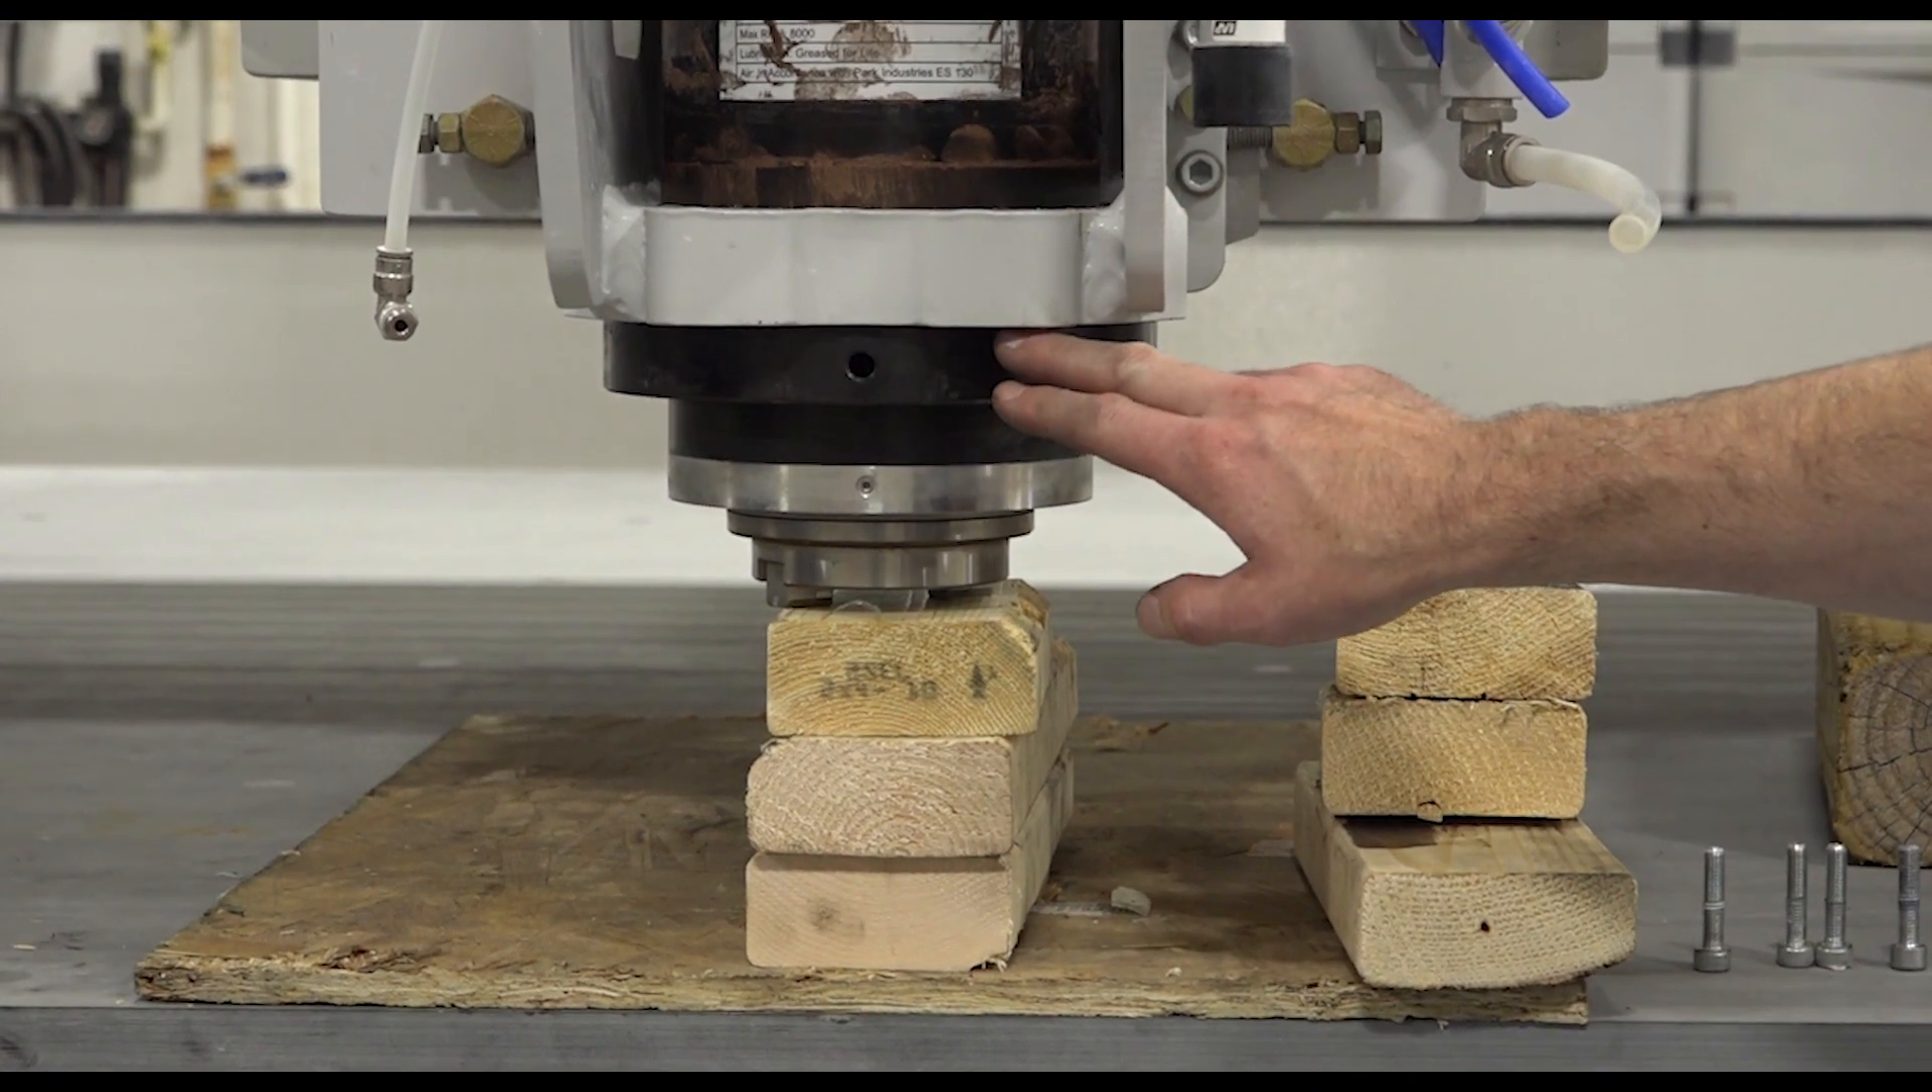We've got three two by fours underneath here. As you can see that's about the right spacing because our flange is just about where it needs to be.